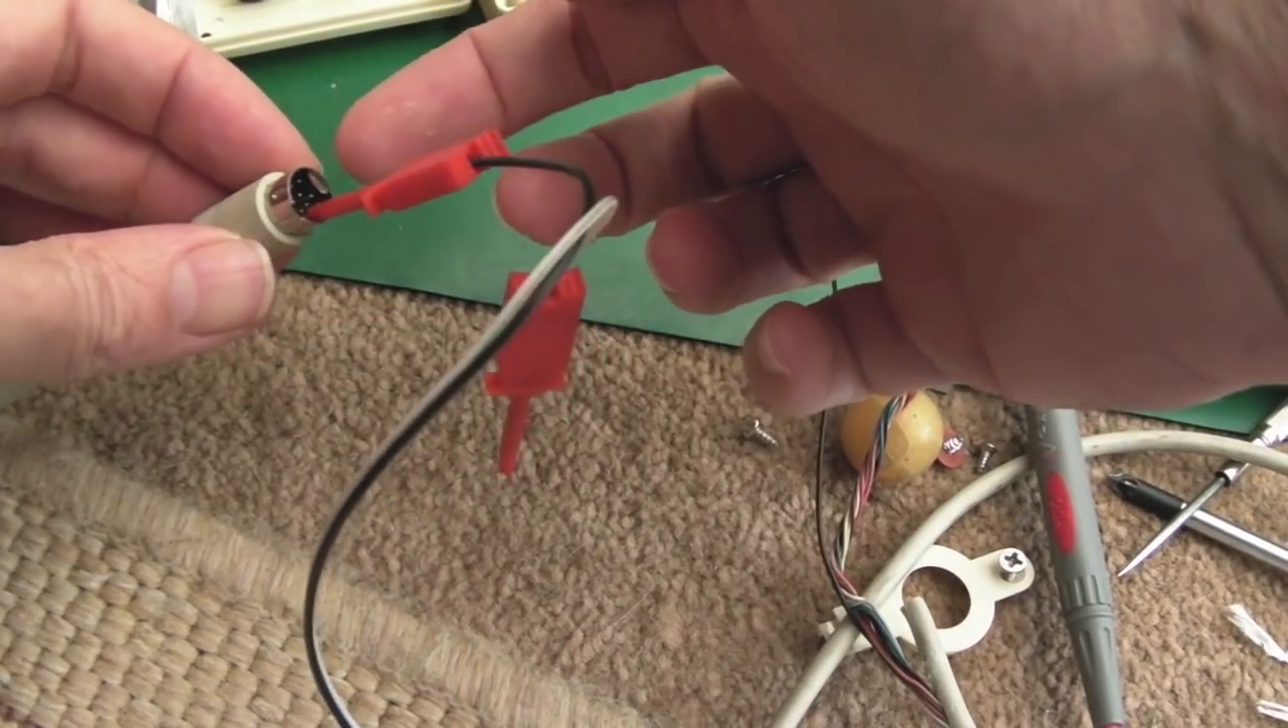From the black wire, I've used one of these little clips here to clip onto the pin.